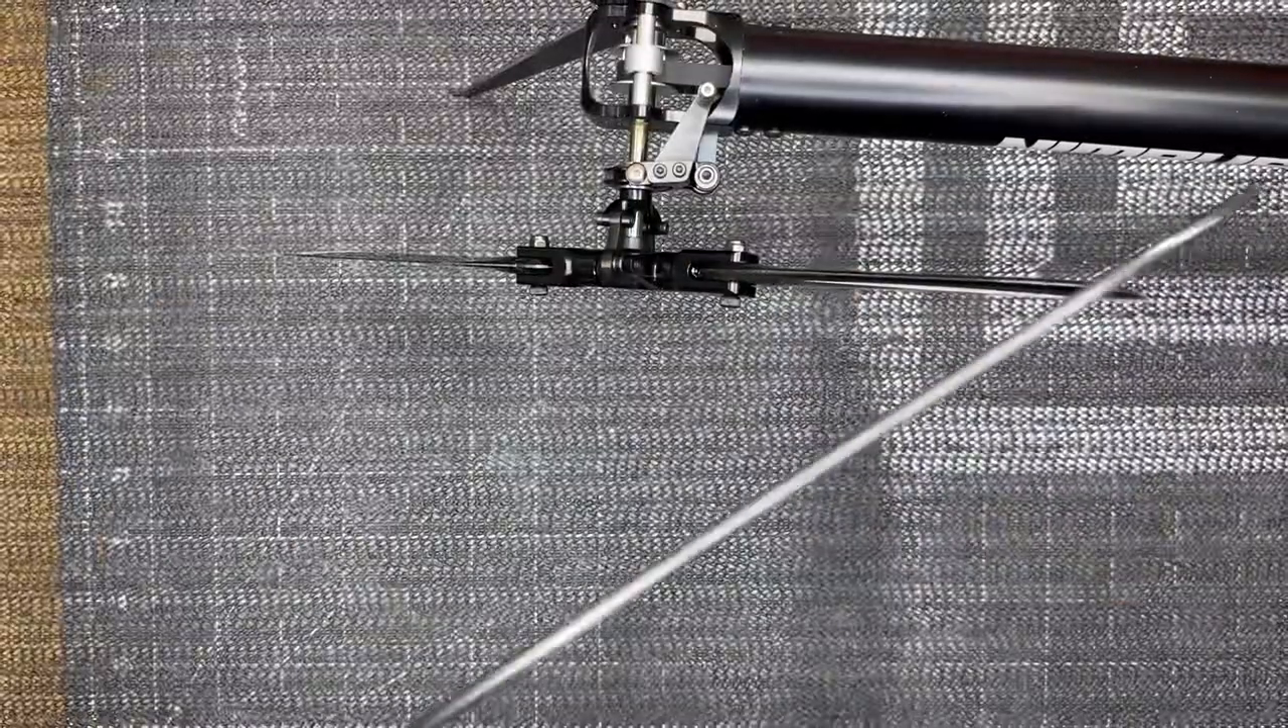So now our tail blades are on.